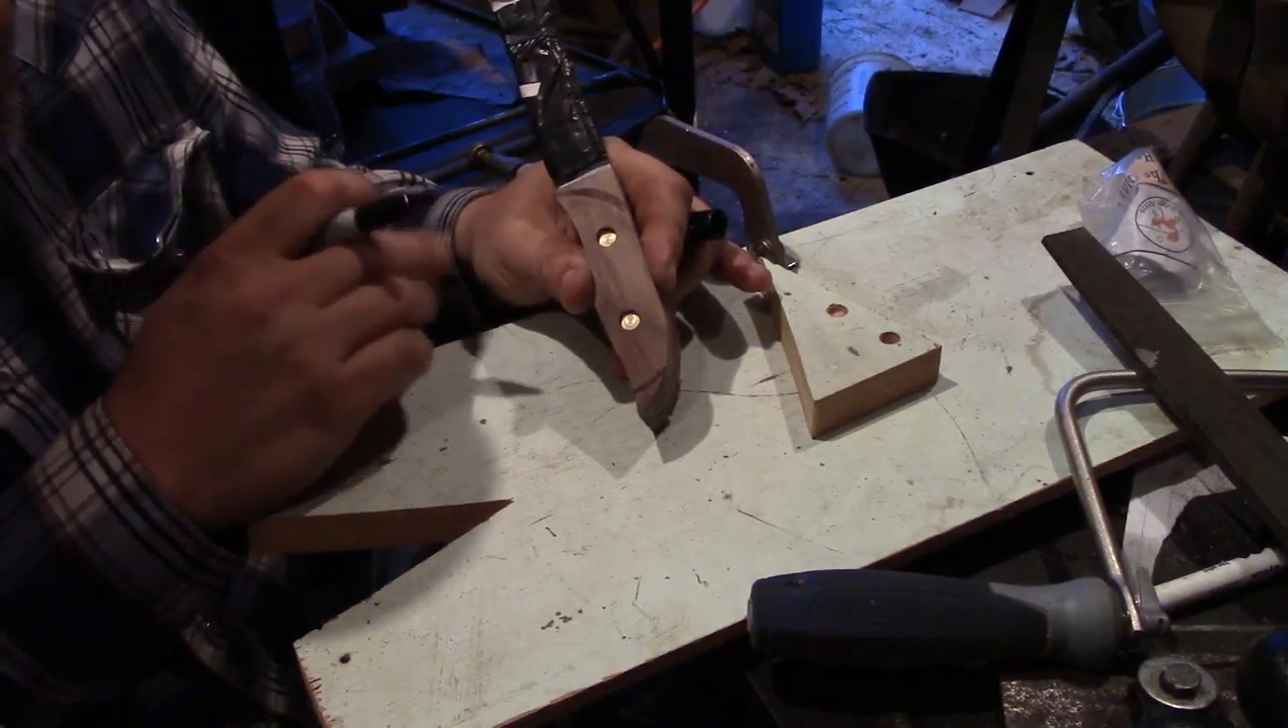So, we got our rivets in here.